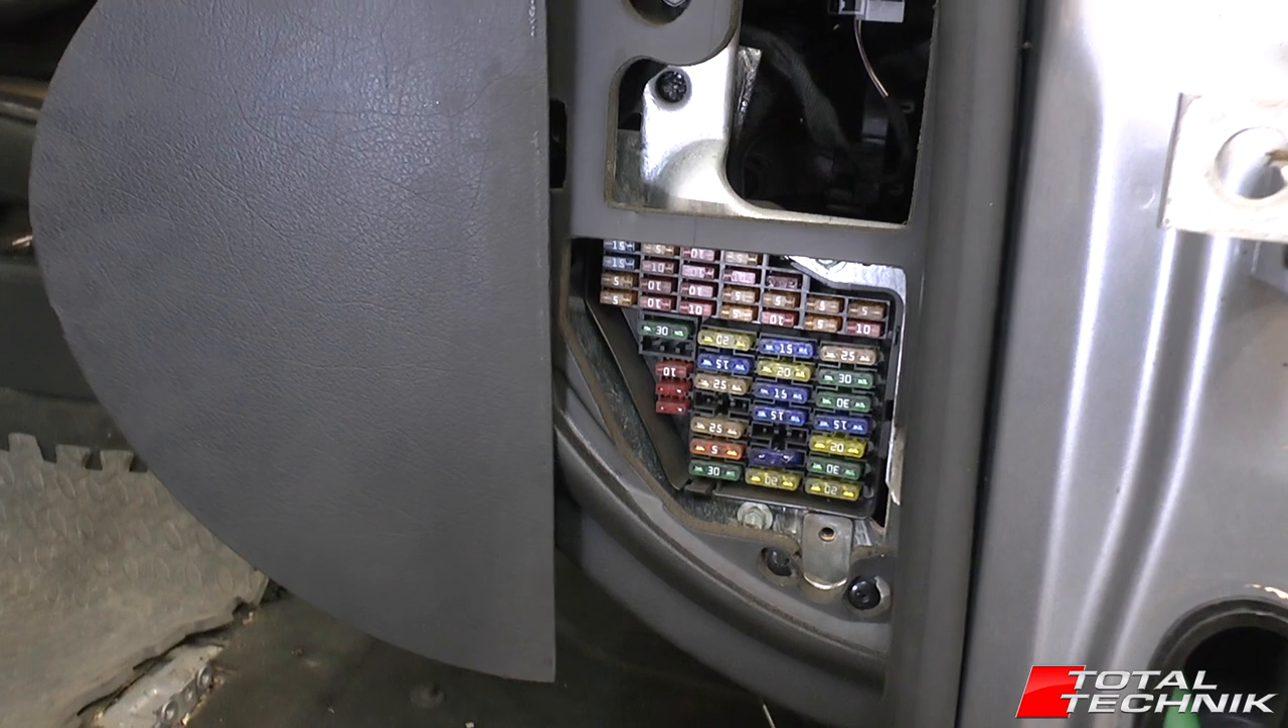So with the panel removed, as you can see that gives us access to this array of internal fuses right here.